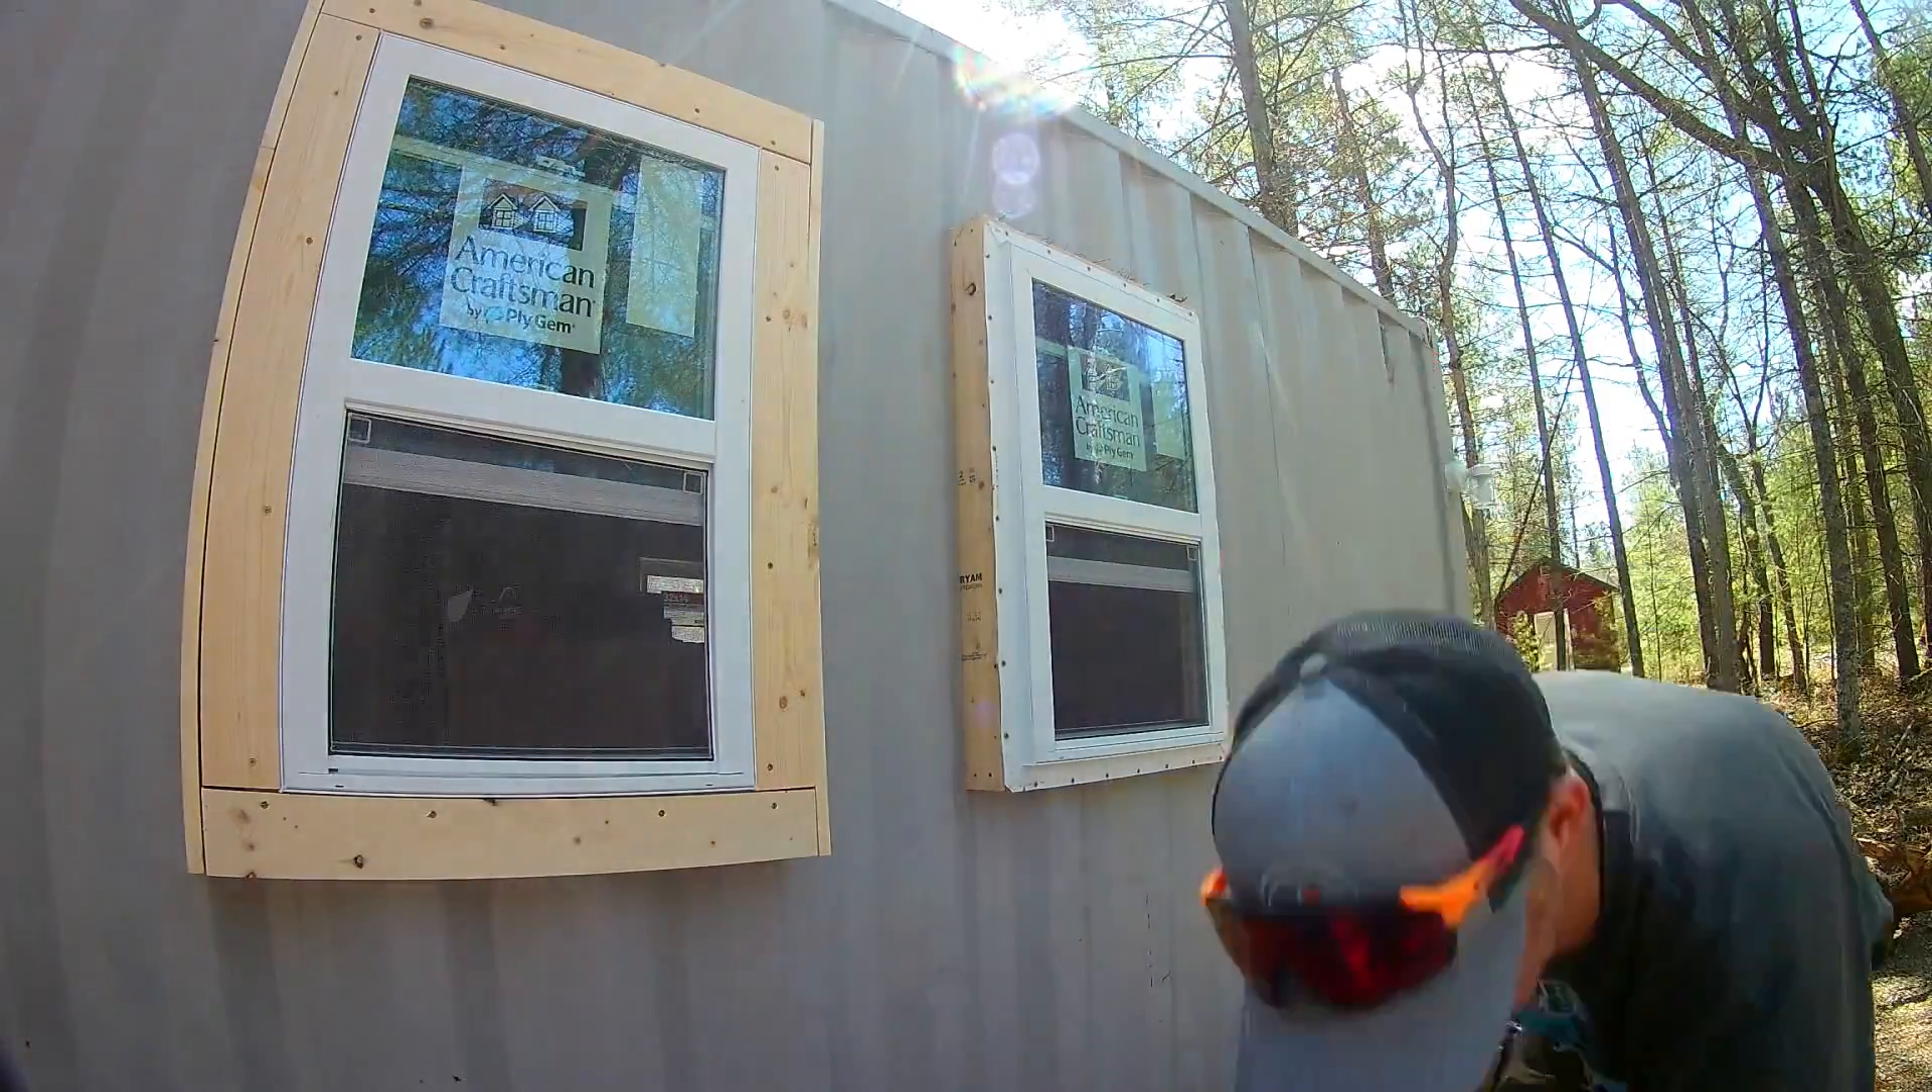As you can see on the left I've already installed the one window trim around the first window.